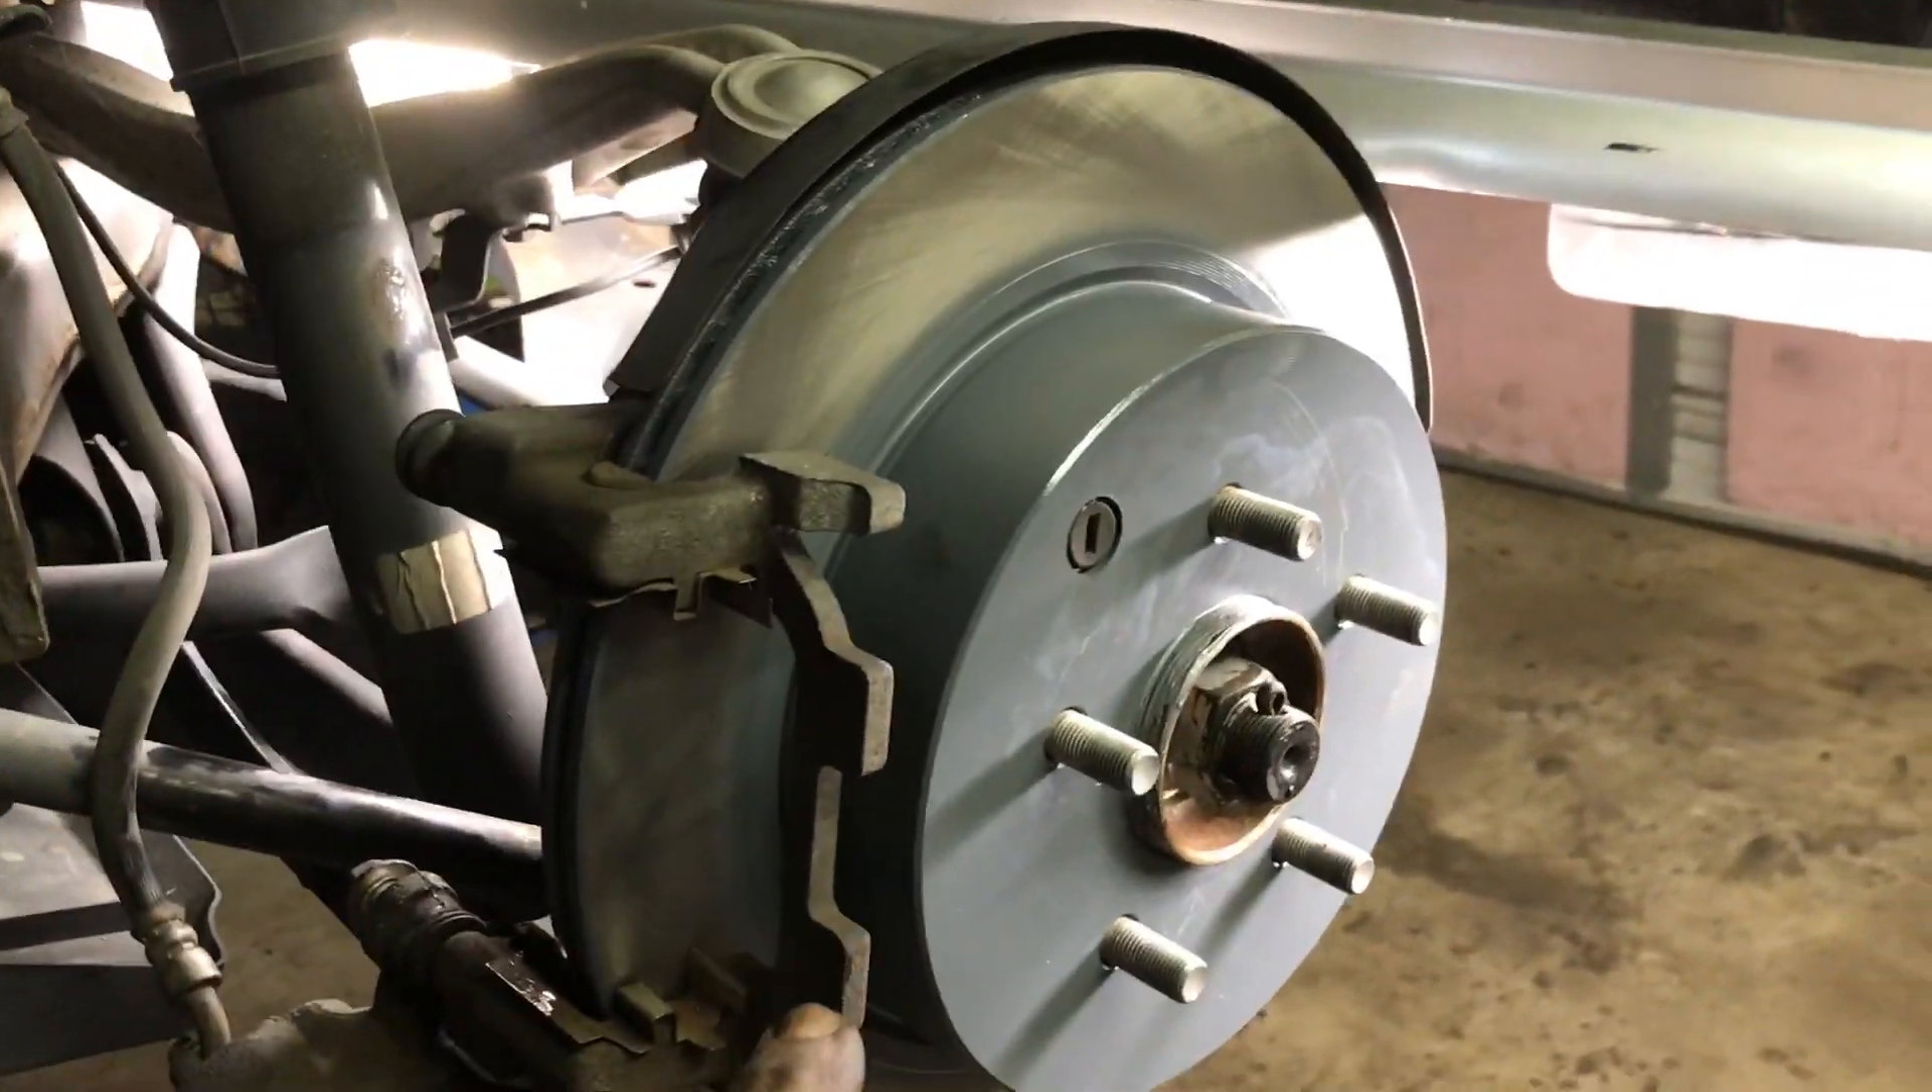You got your rotor back on.